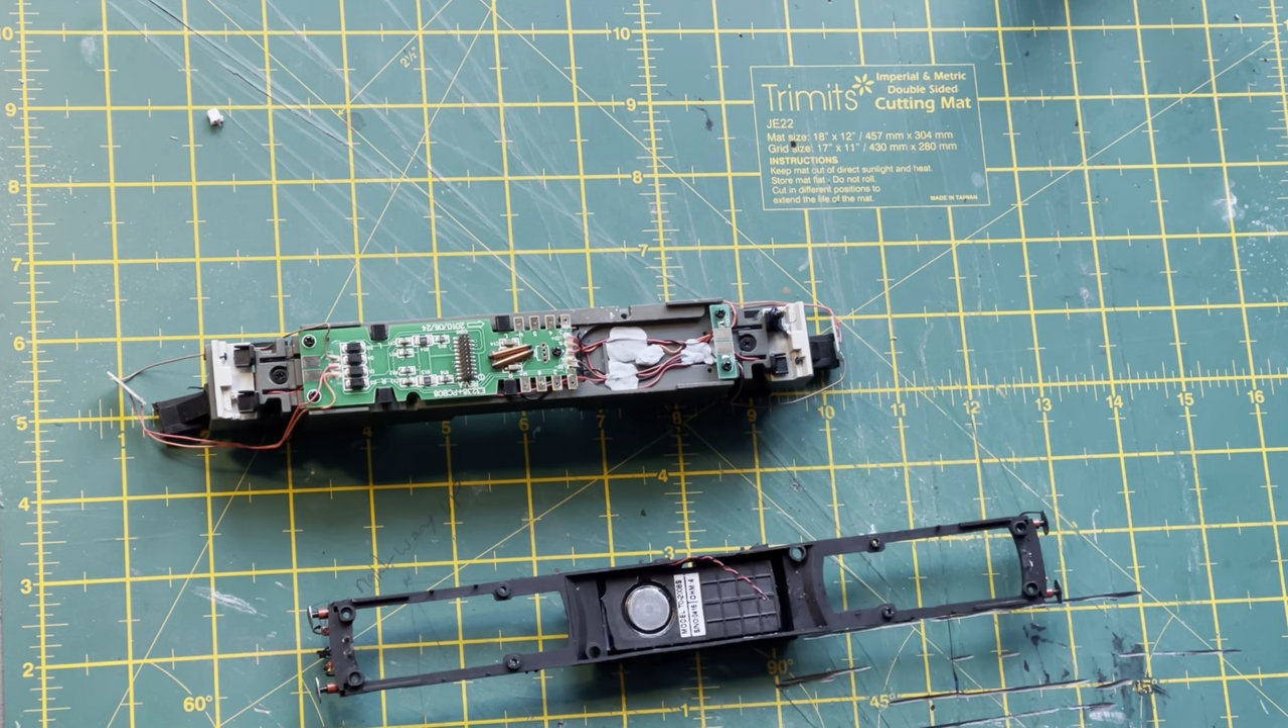We've got our speaker attached in our chassis.